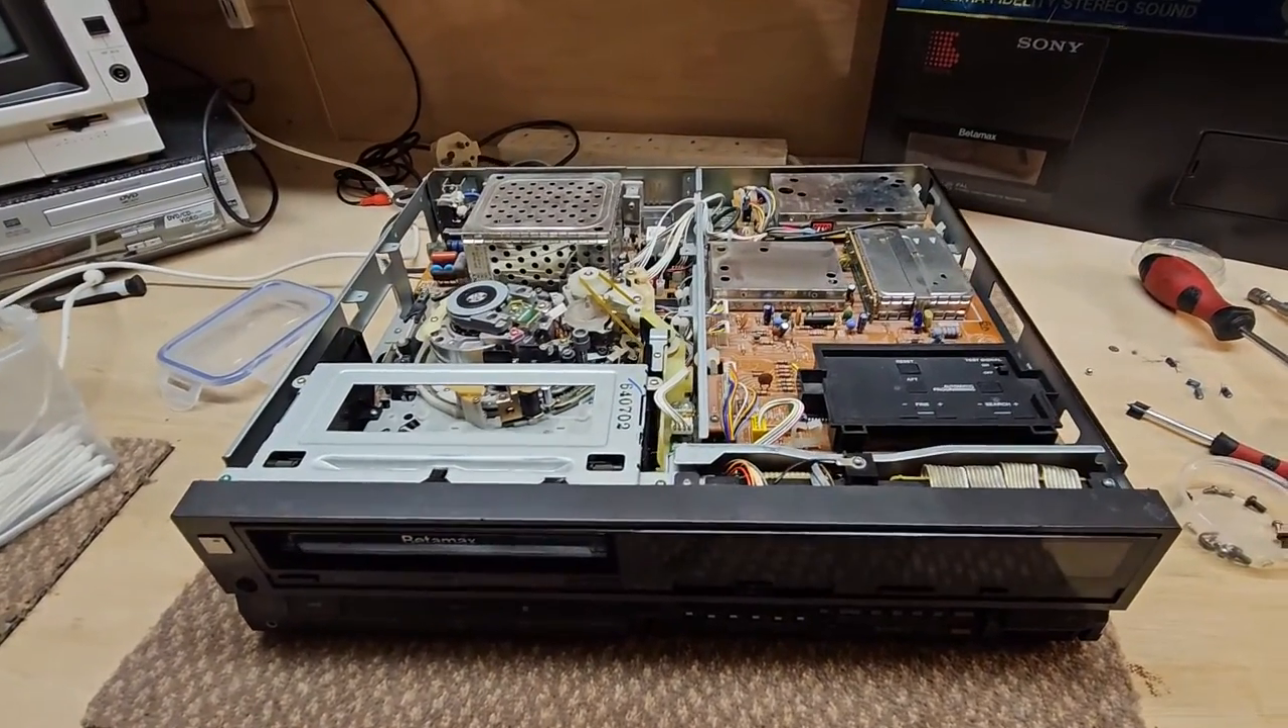I've got all the boards back into the machine uh everything's all bolted down.